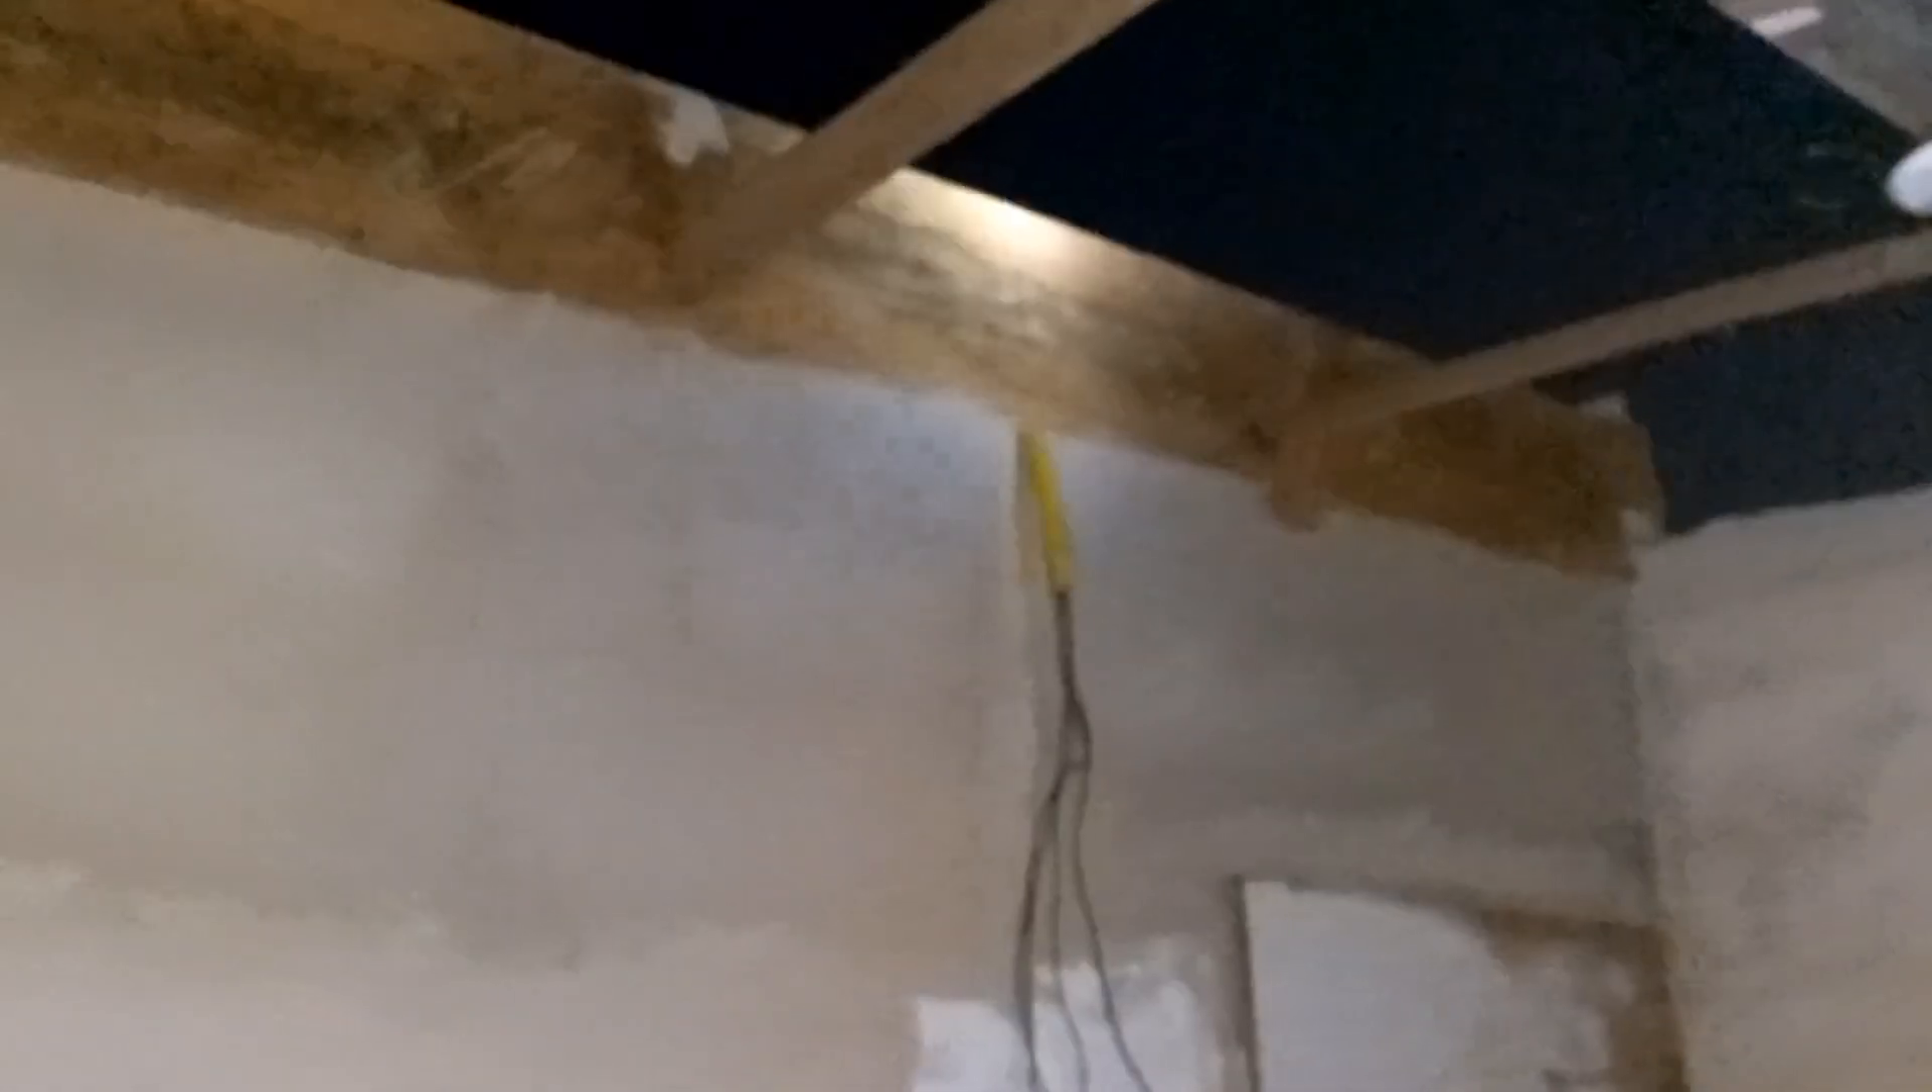A madeira já tá Colocada ali ó.